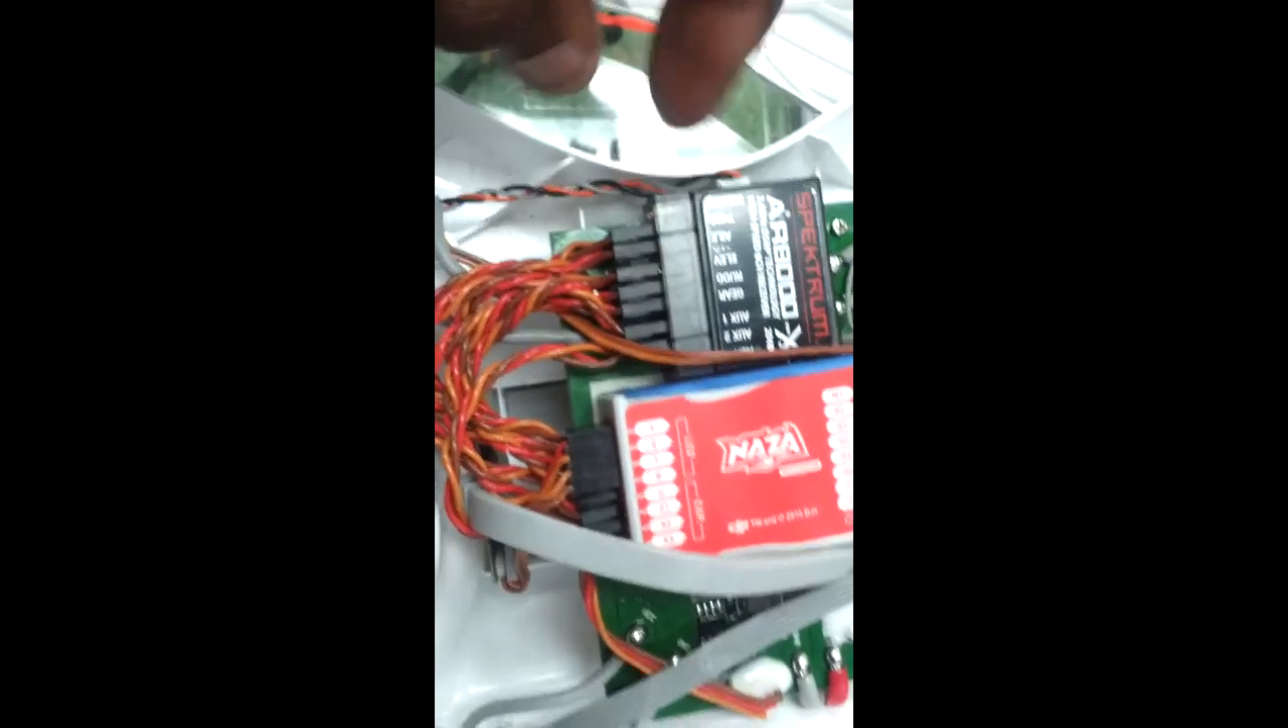Okay guys, we've now installed the receiver, the AR -8000 onto the main board.